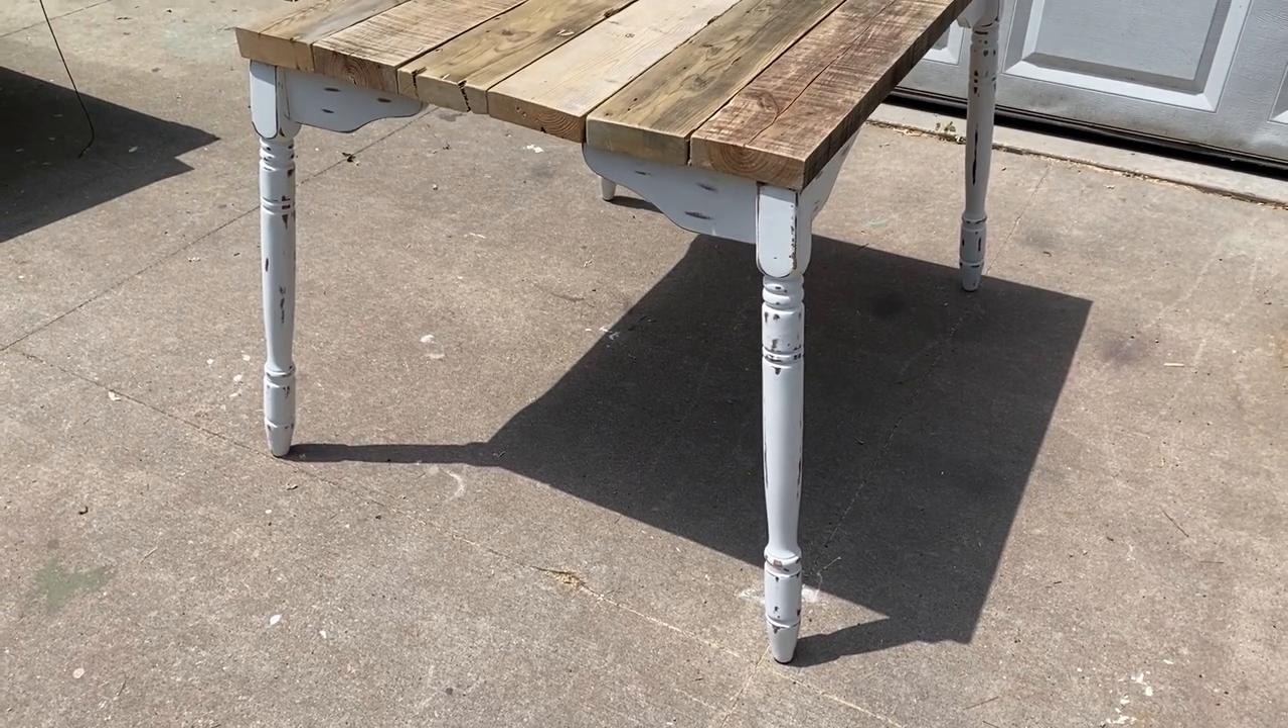So this is how far I got I put the legs on.